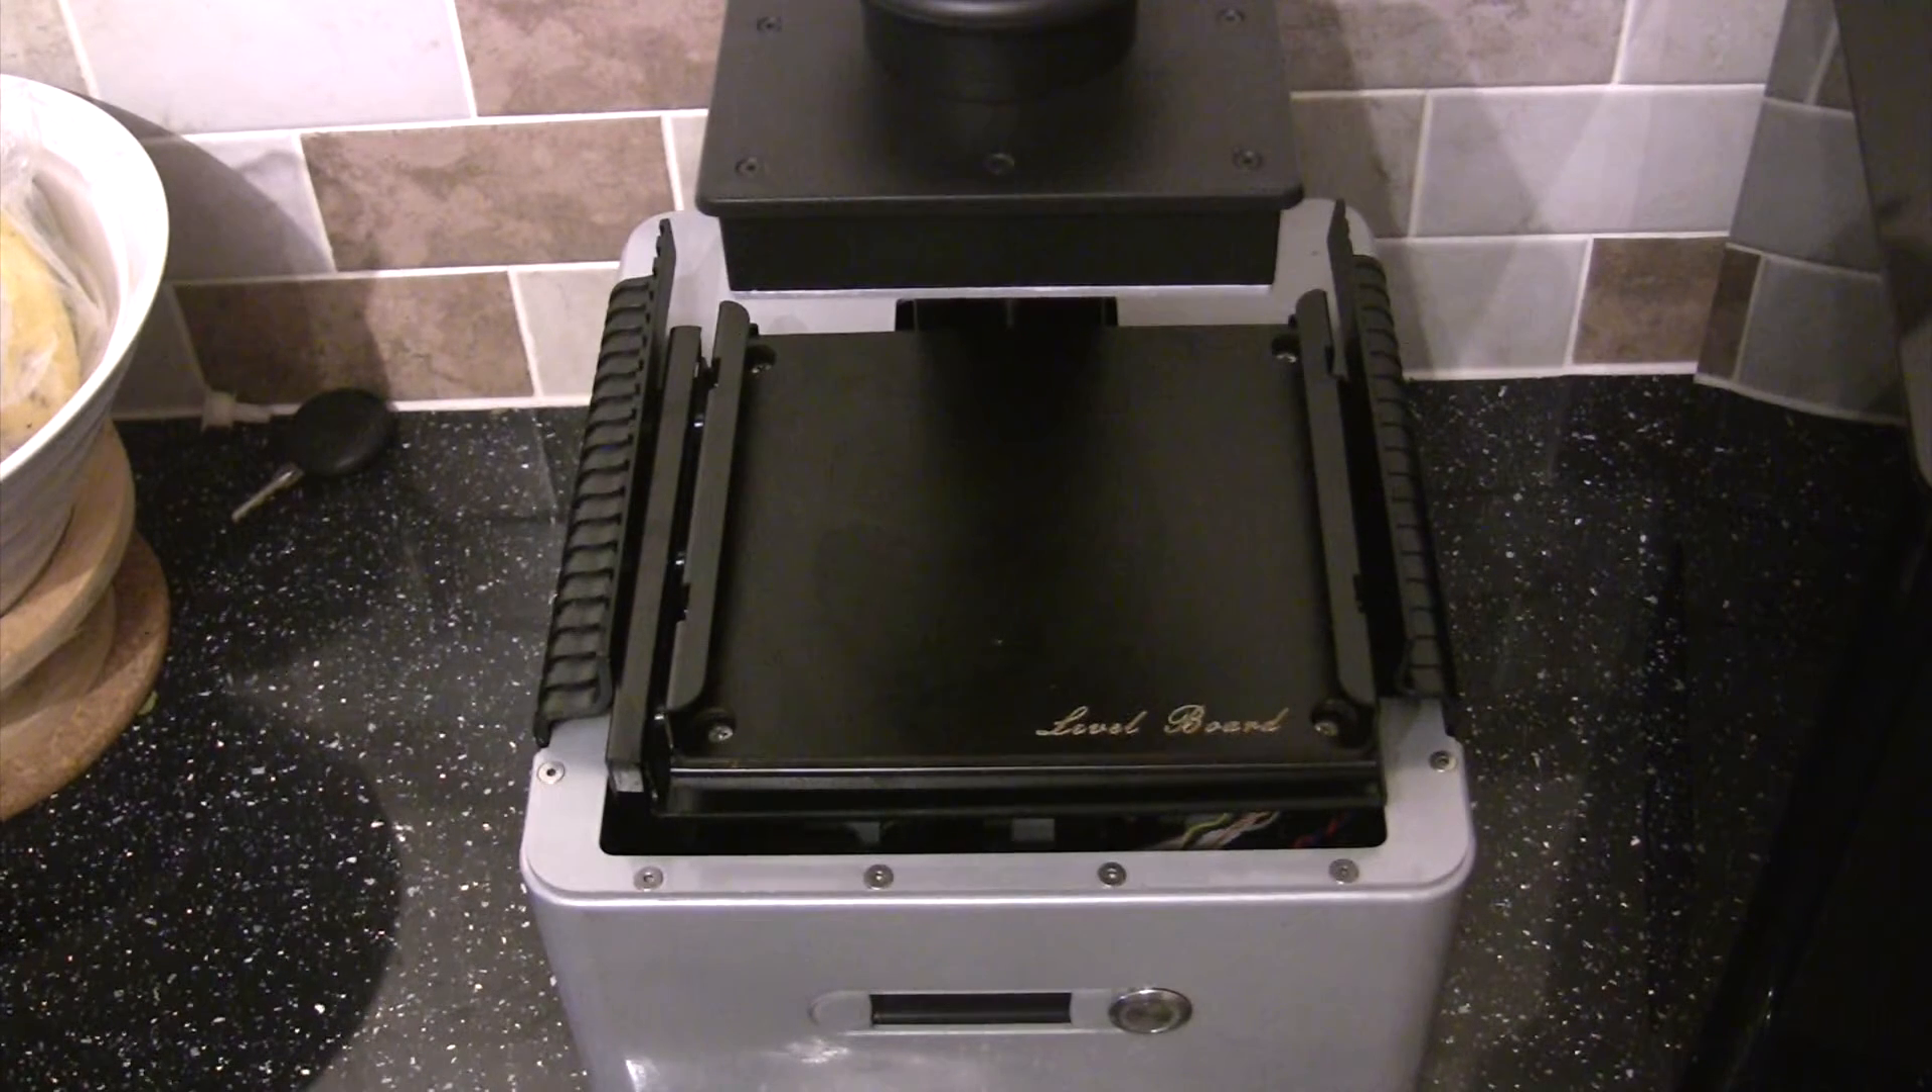One of the problems that I've come across though or what I think will be a problem is the gap between the resin tray mechanism and the case. As you can see it's got a massive gap.